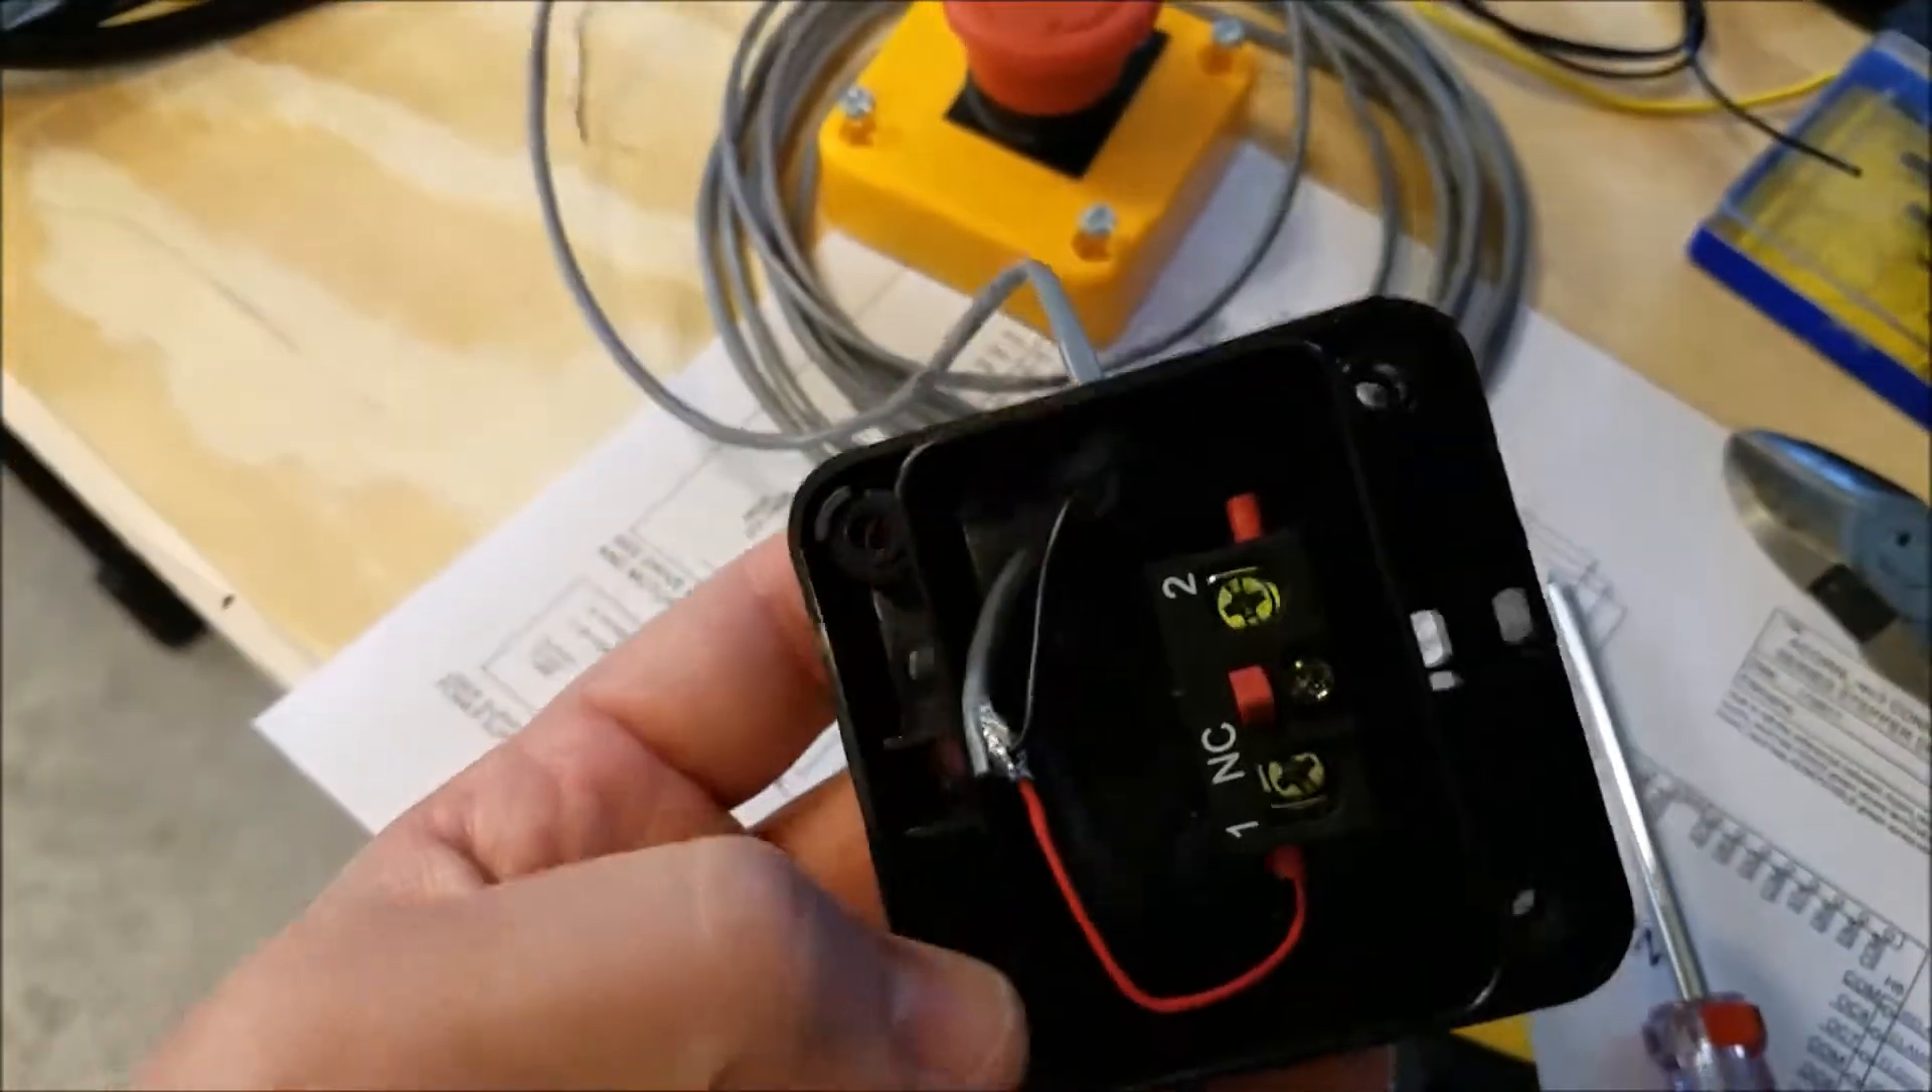What we have here is the e-stop switch disassembled.